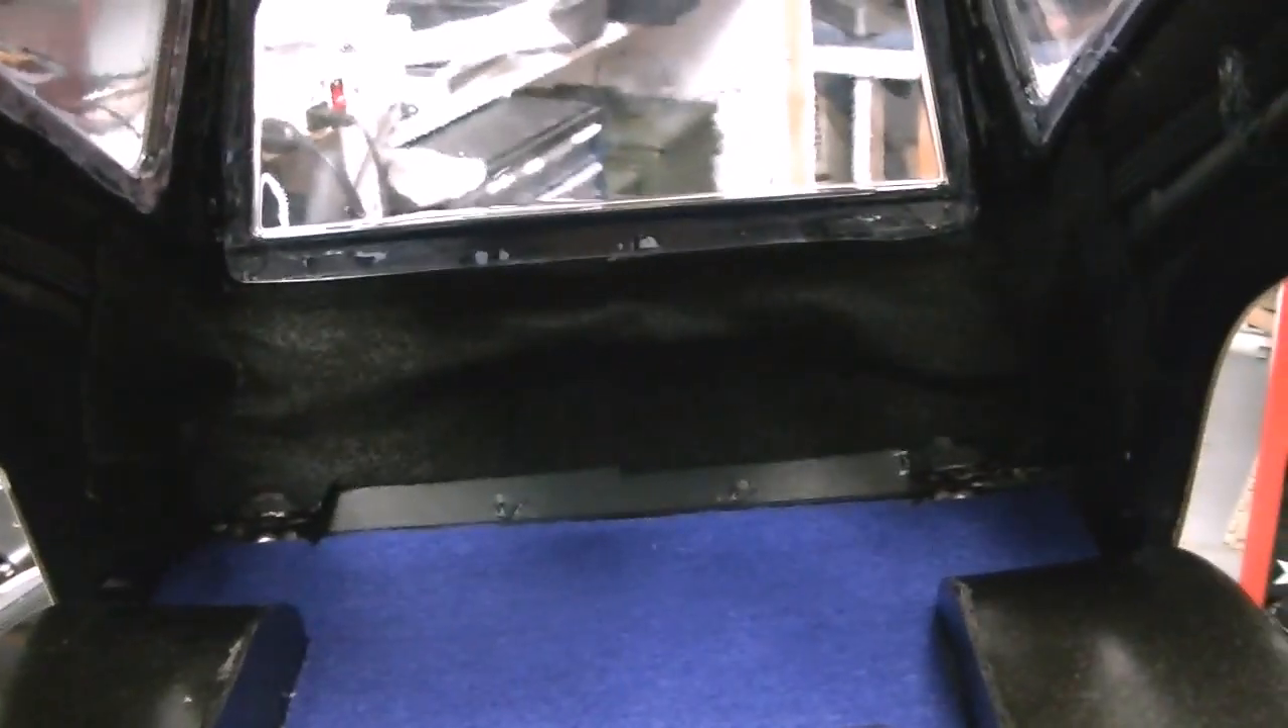I added some black carpet on the back to cover up the wiring so you can't see it from the inside.